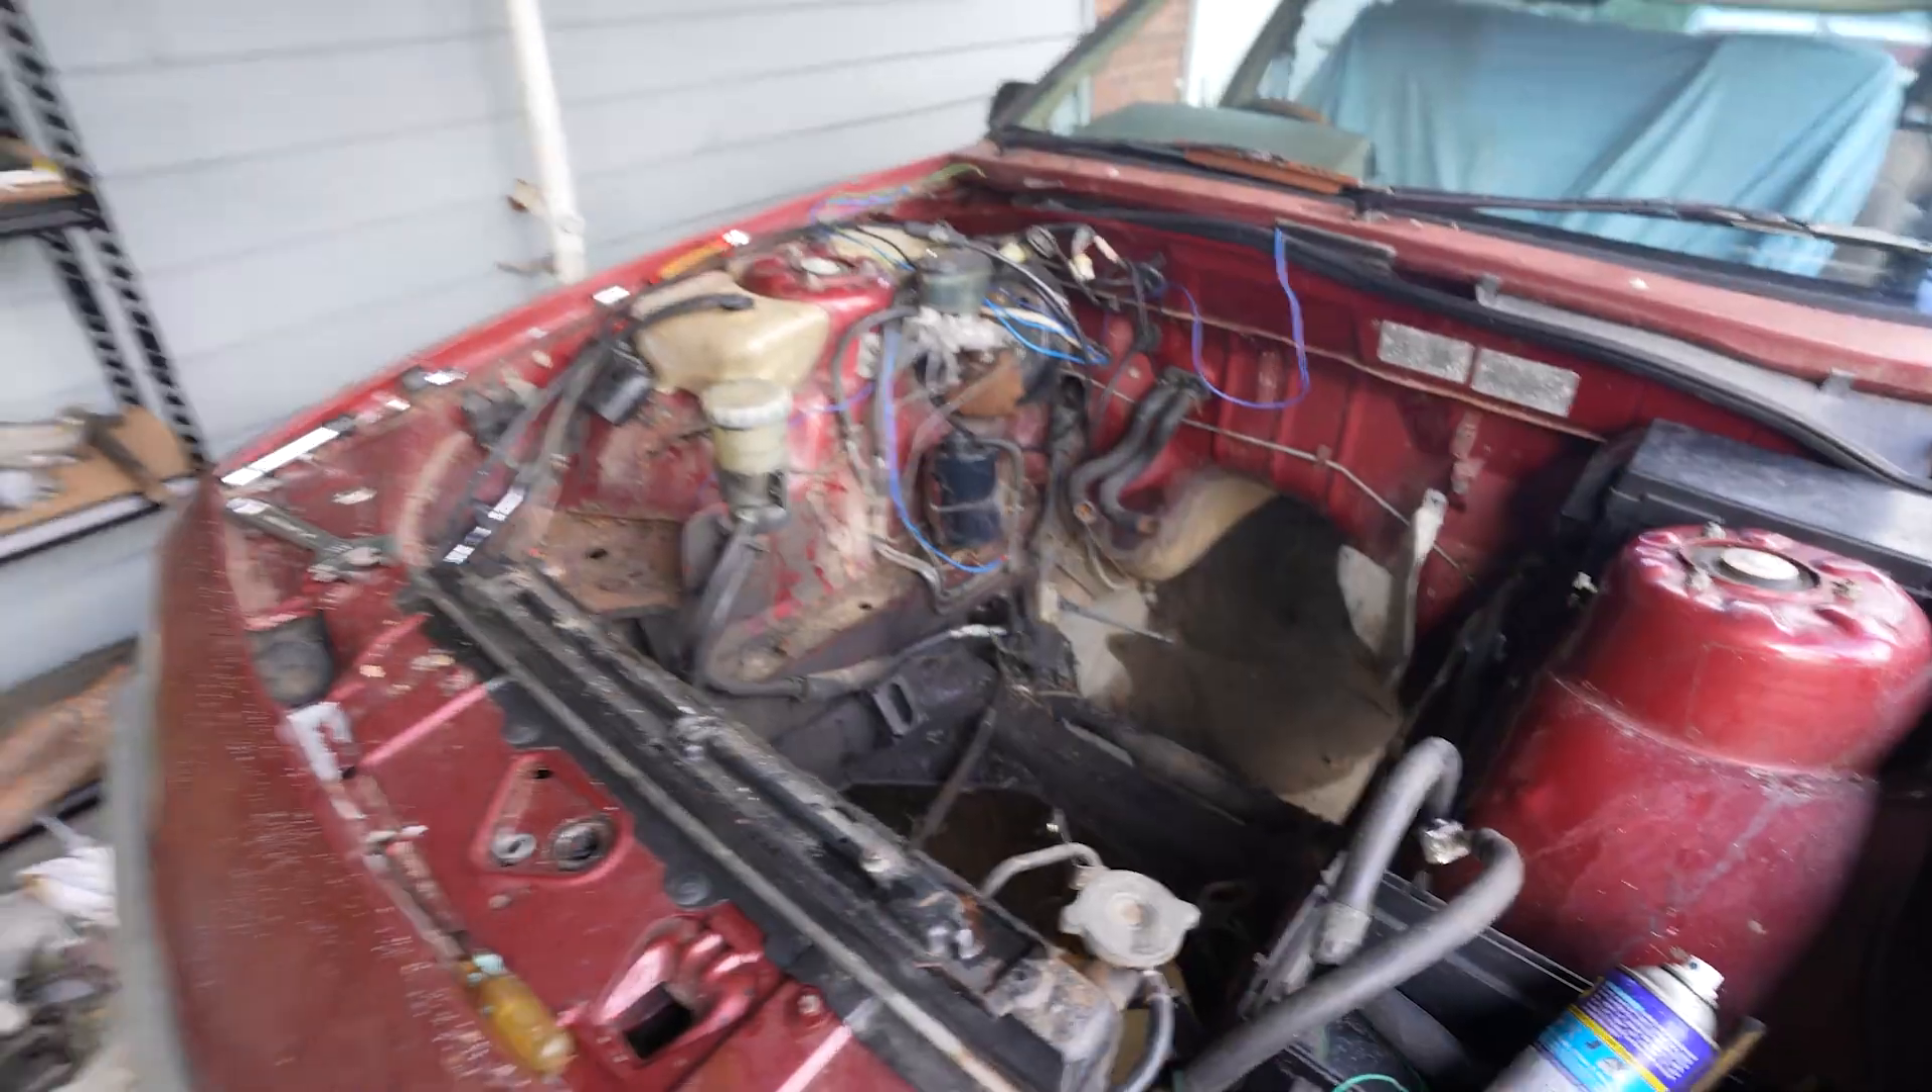So the engine is out of the car now, which is awesome.